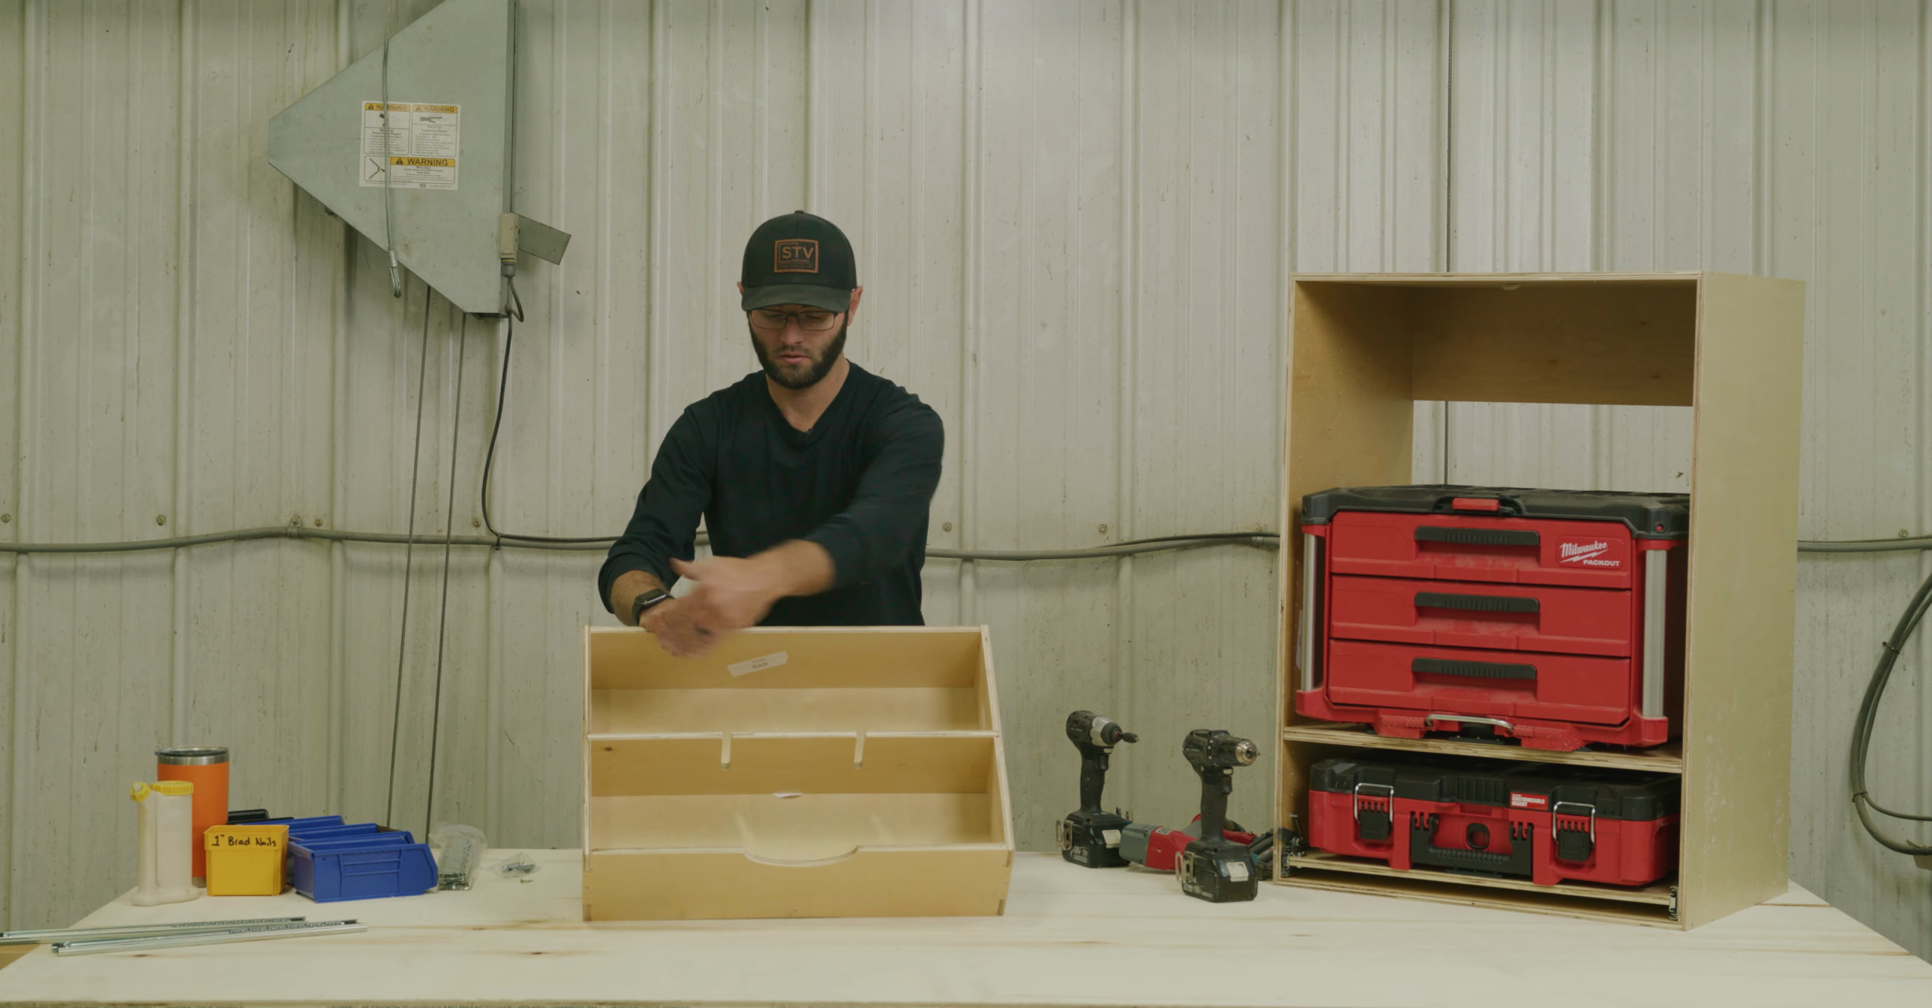So that is a fully assembled drawer ready to go.